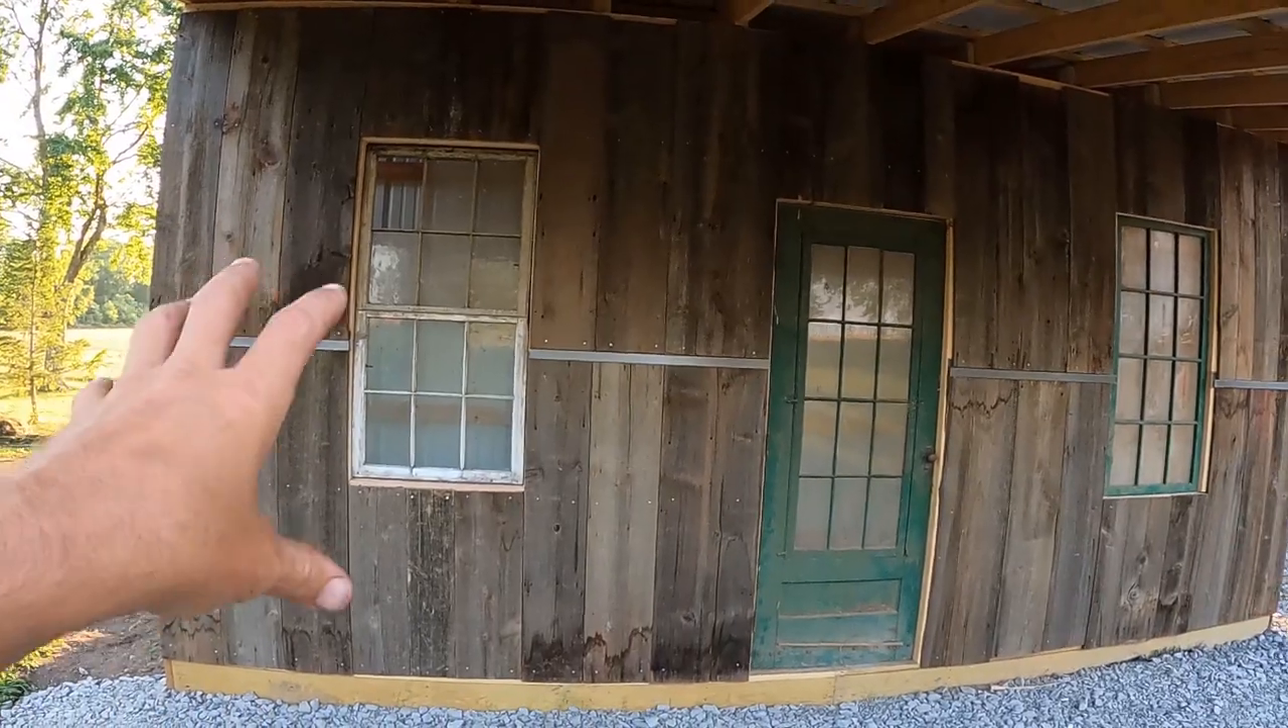I still have to do my trim work around the doors and the windows.